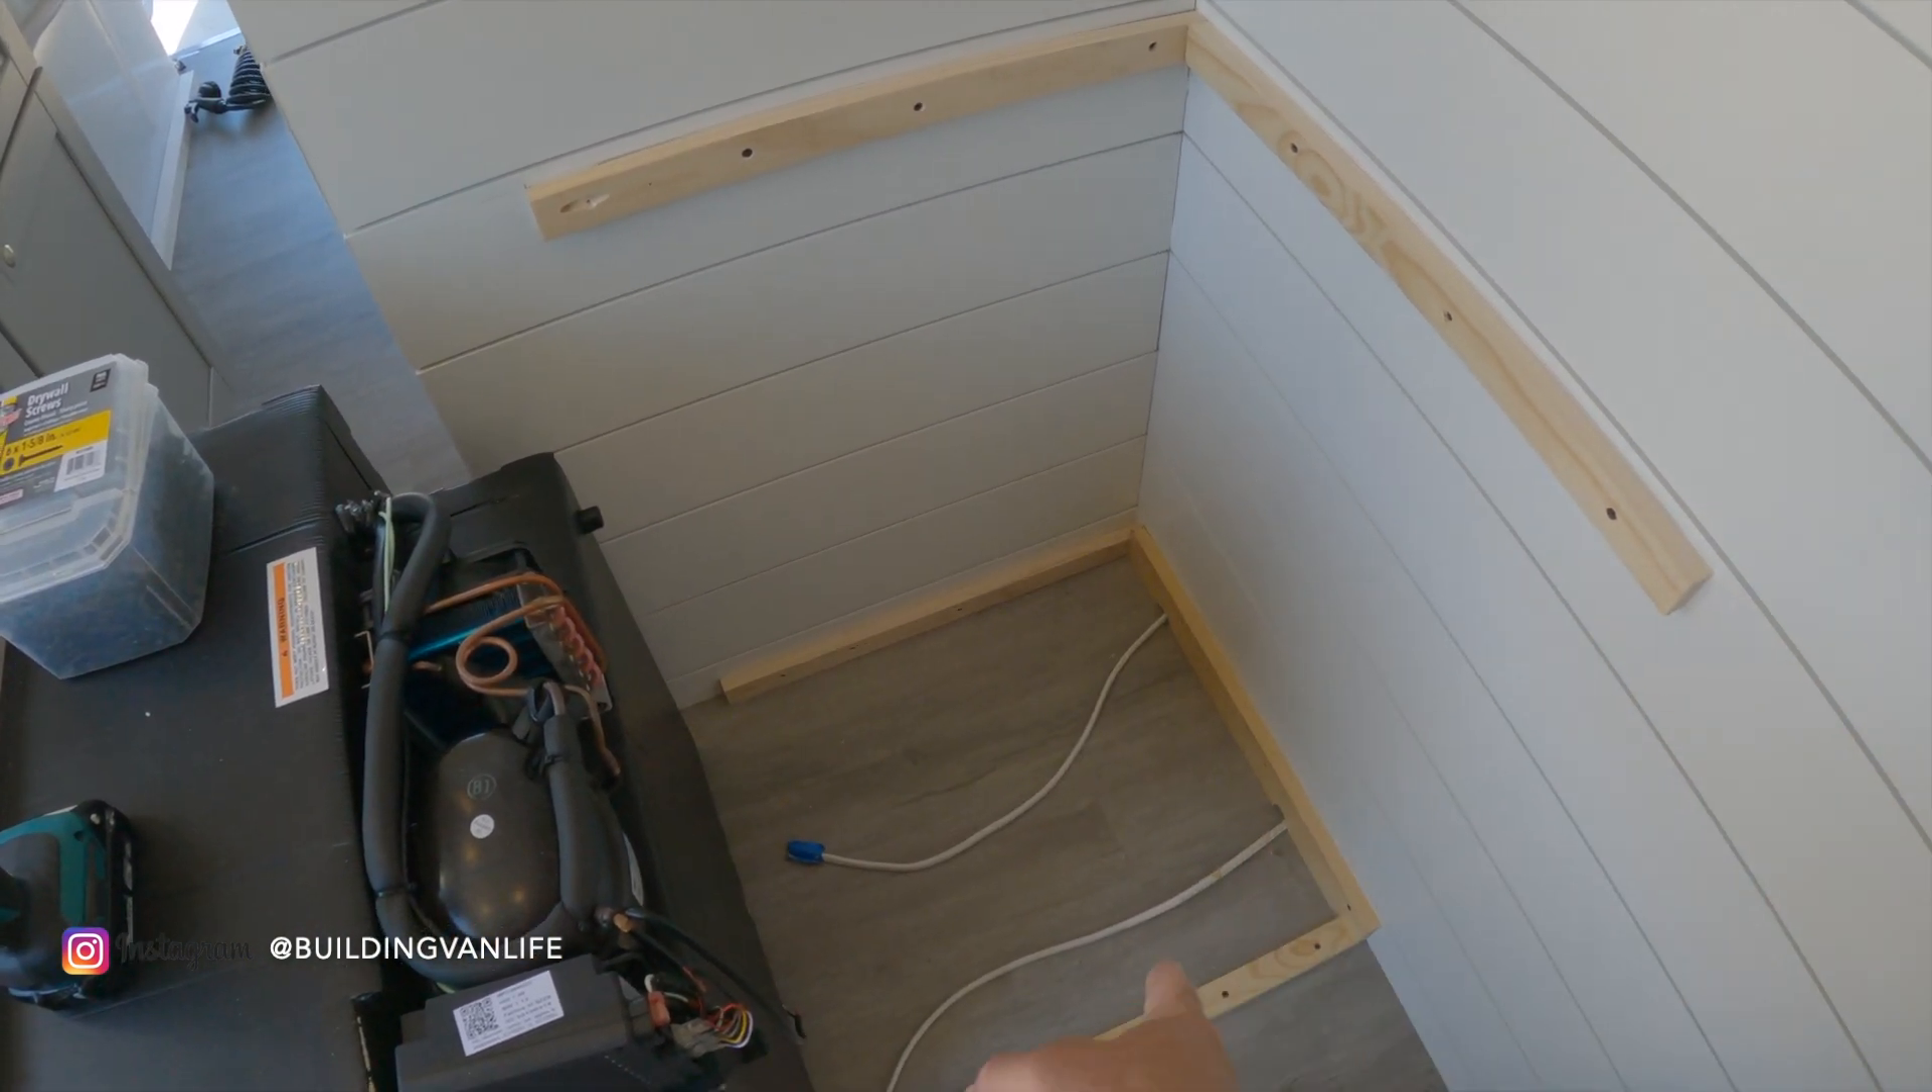You can see how I installed all the support structure for the cabinet now.